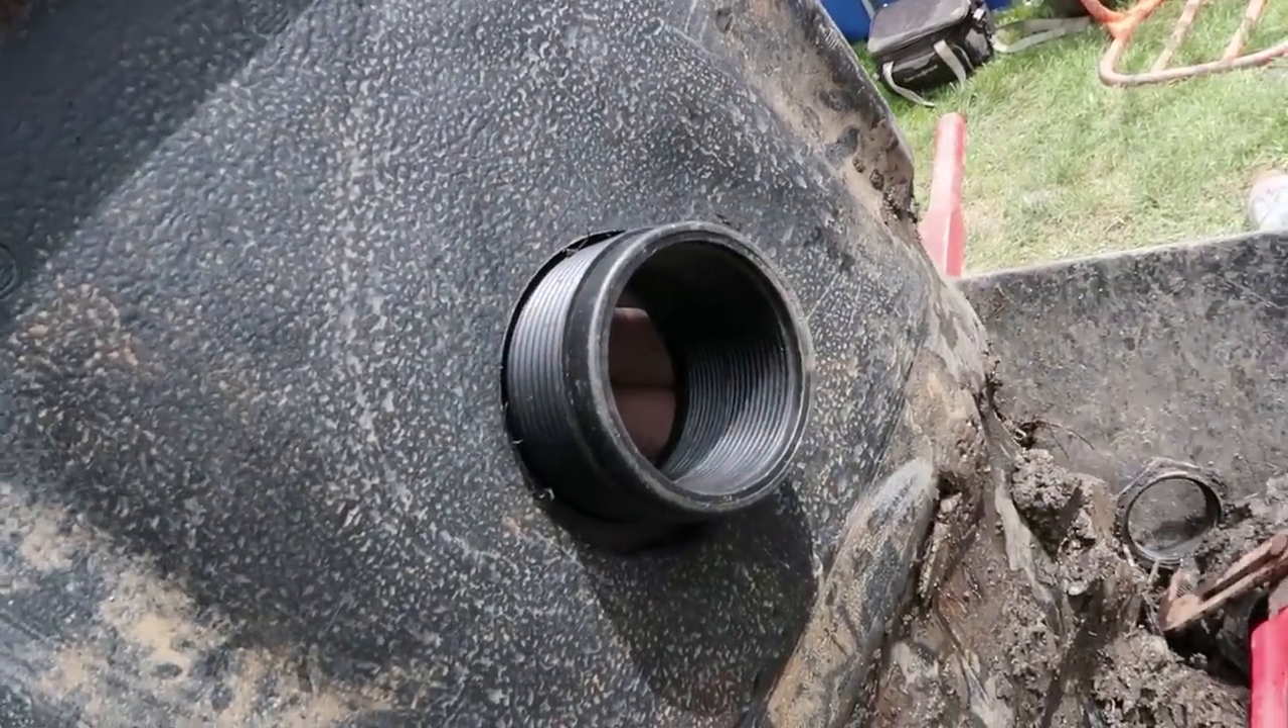As you can see, that two inch bulkhead fits nicely through there.